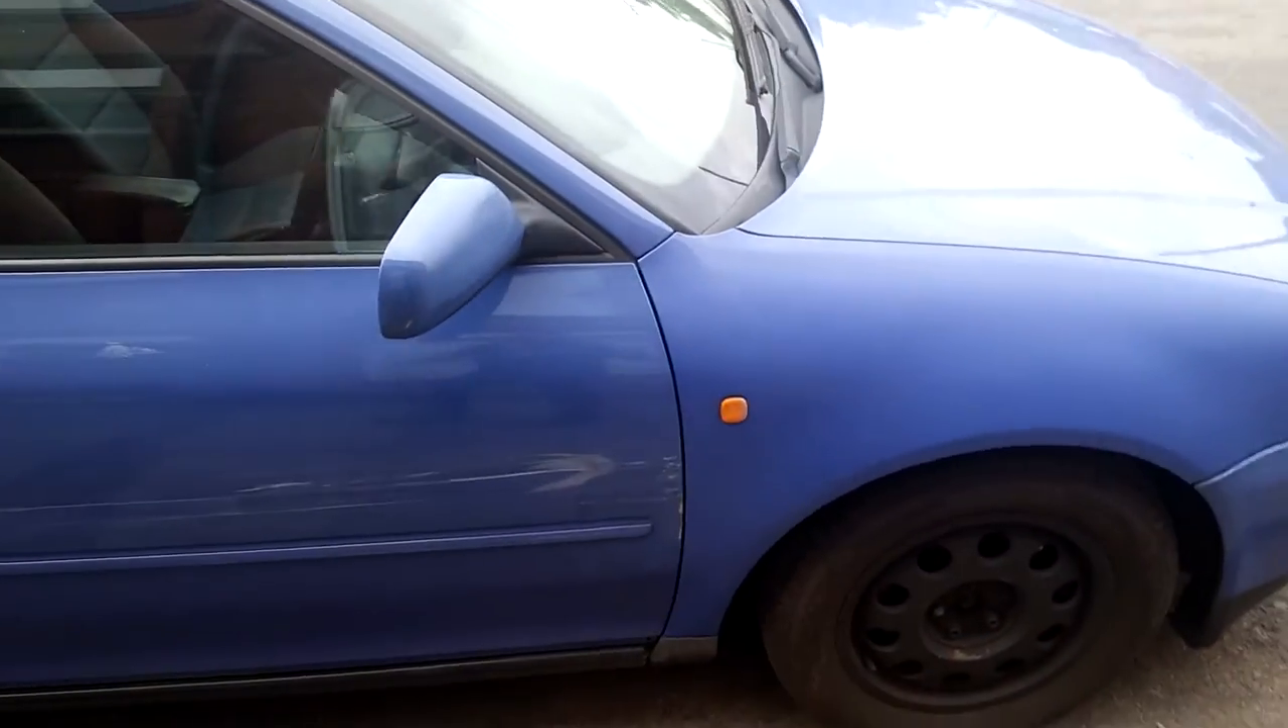I'm quite happy with how the wing looks and fits in with the car.